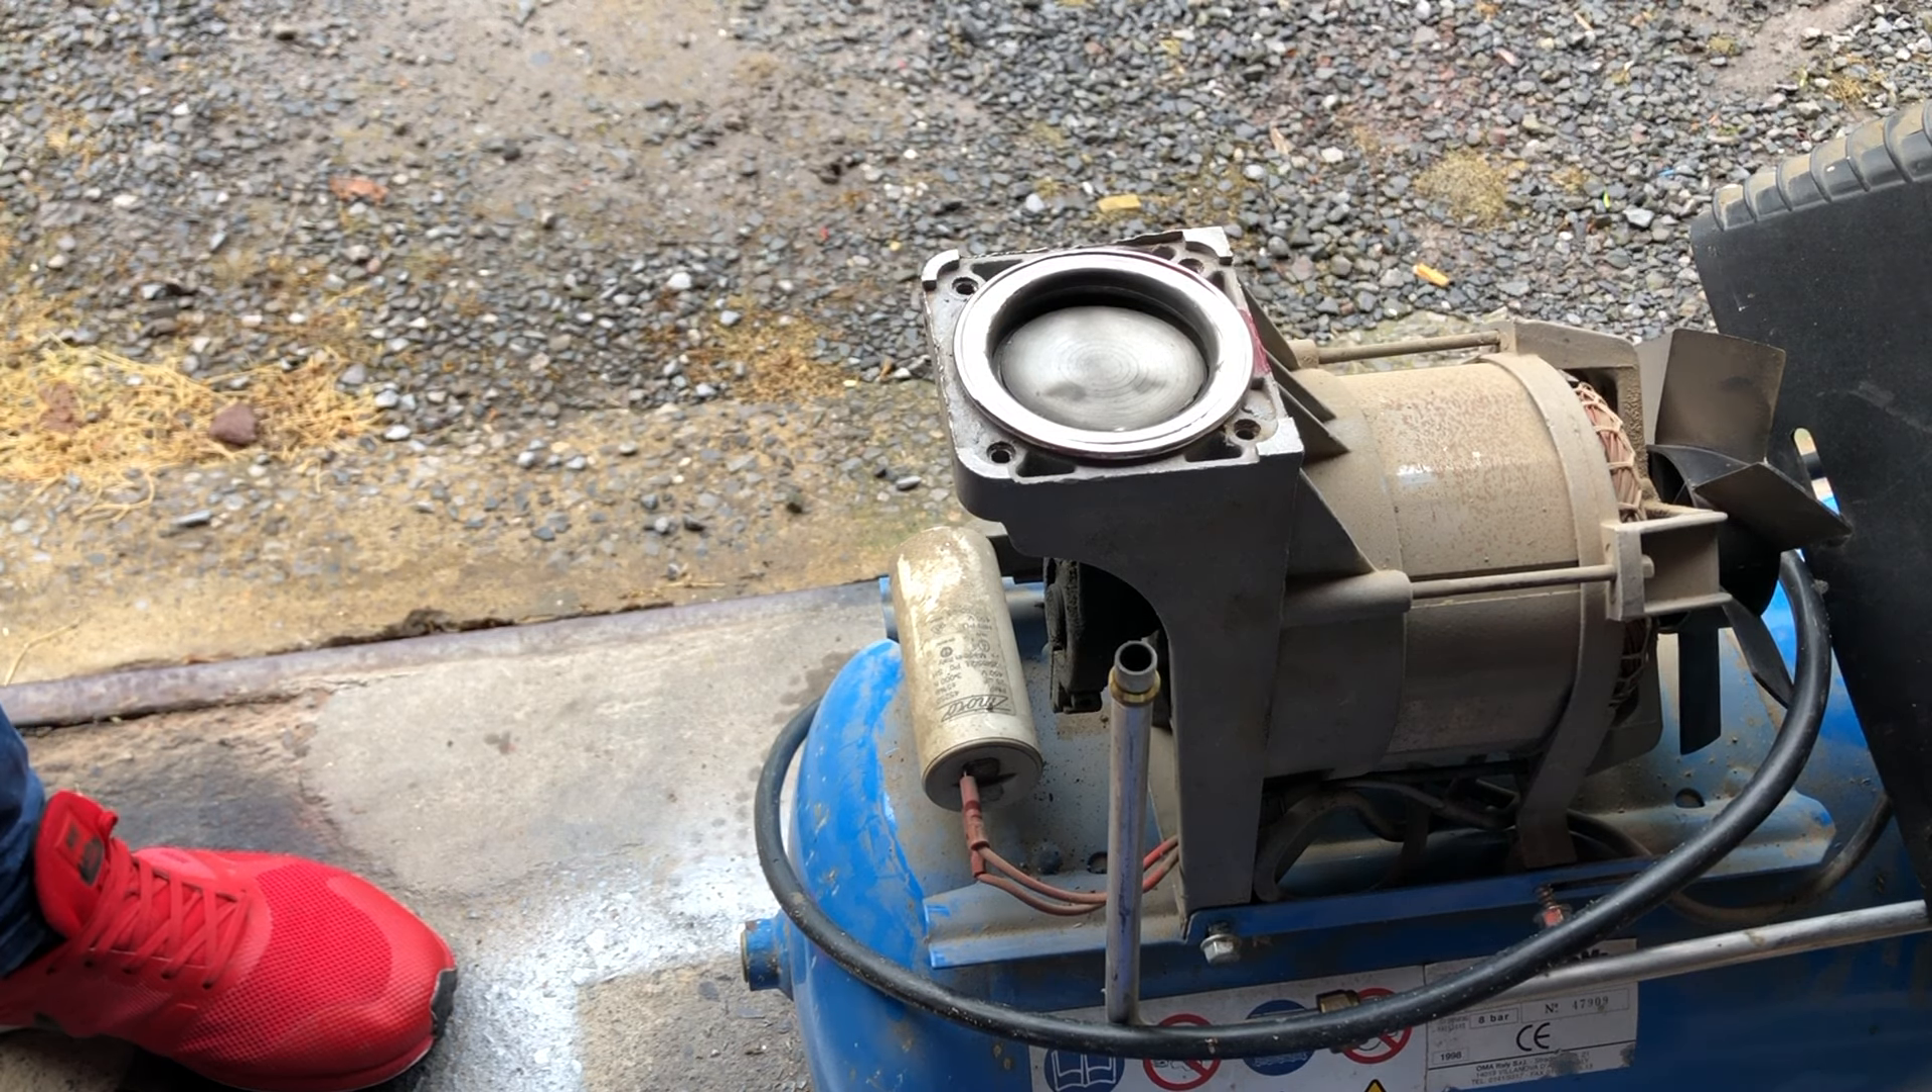Voilà, là je viens de remonter la chemise avec le piston.